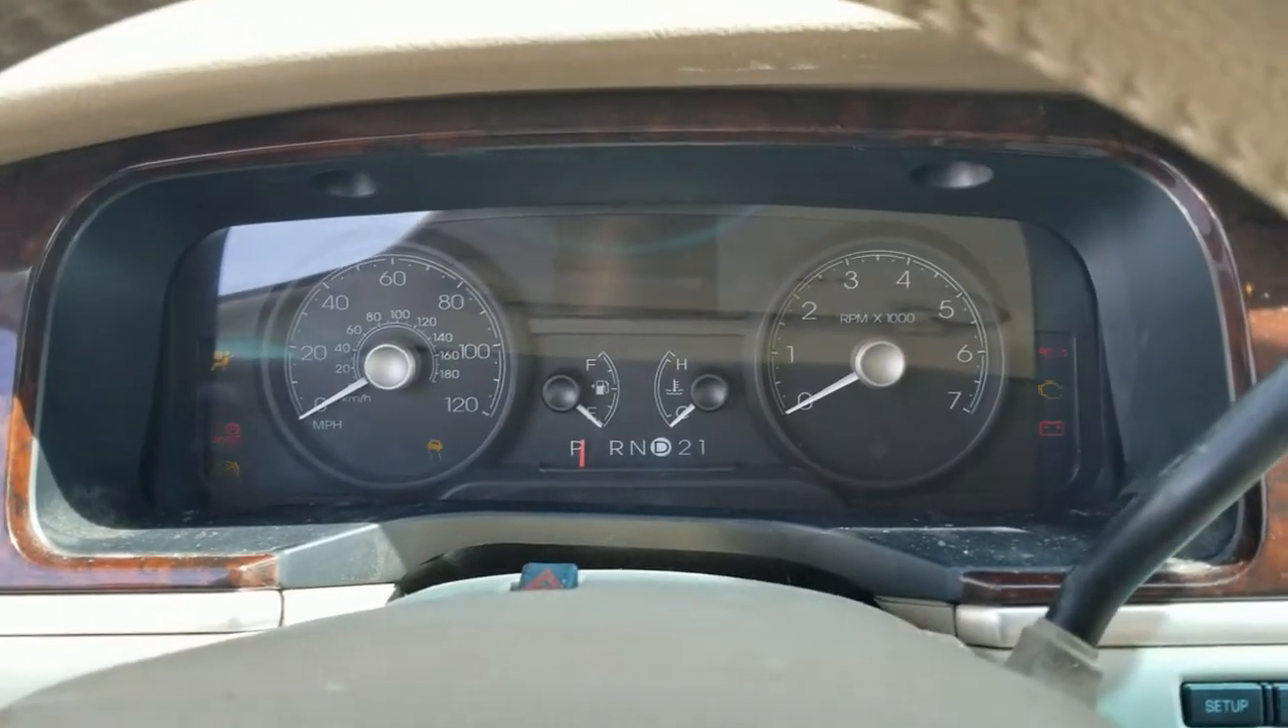I got the cluster back in the car.